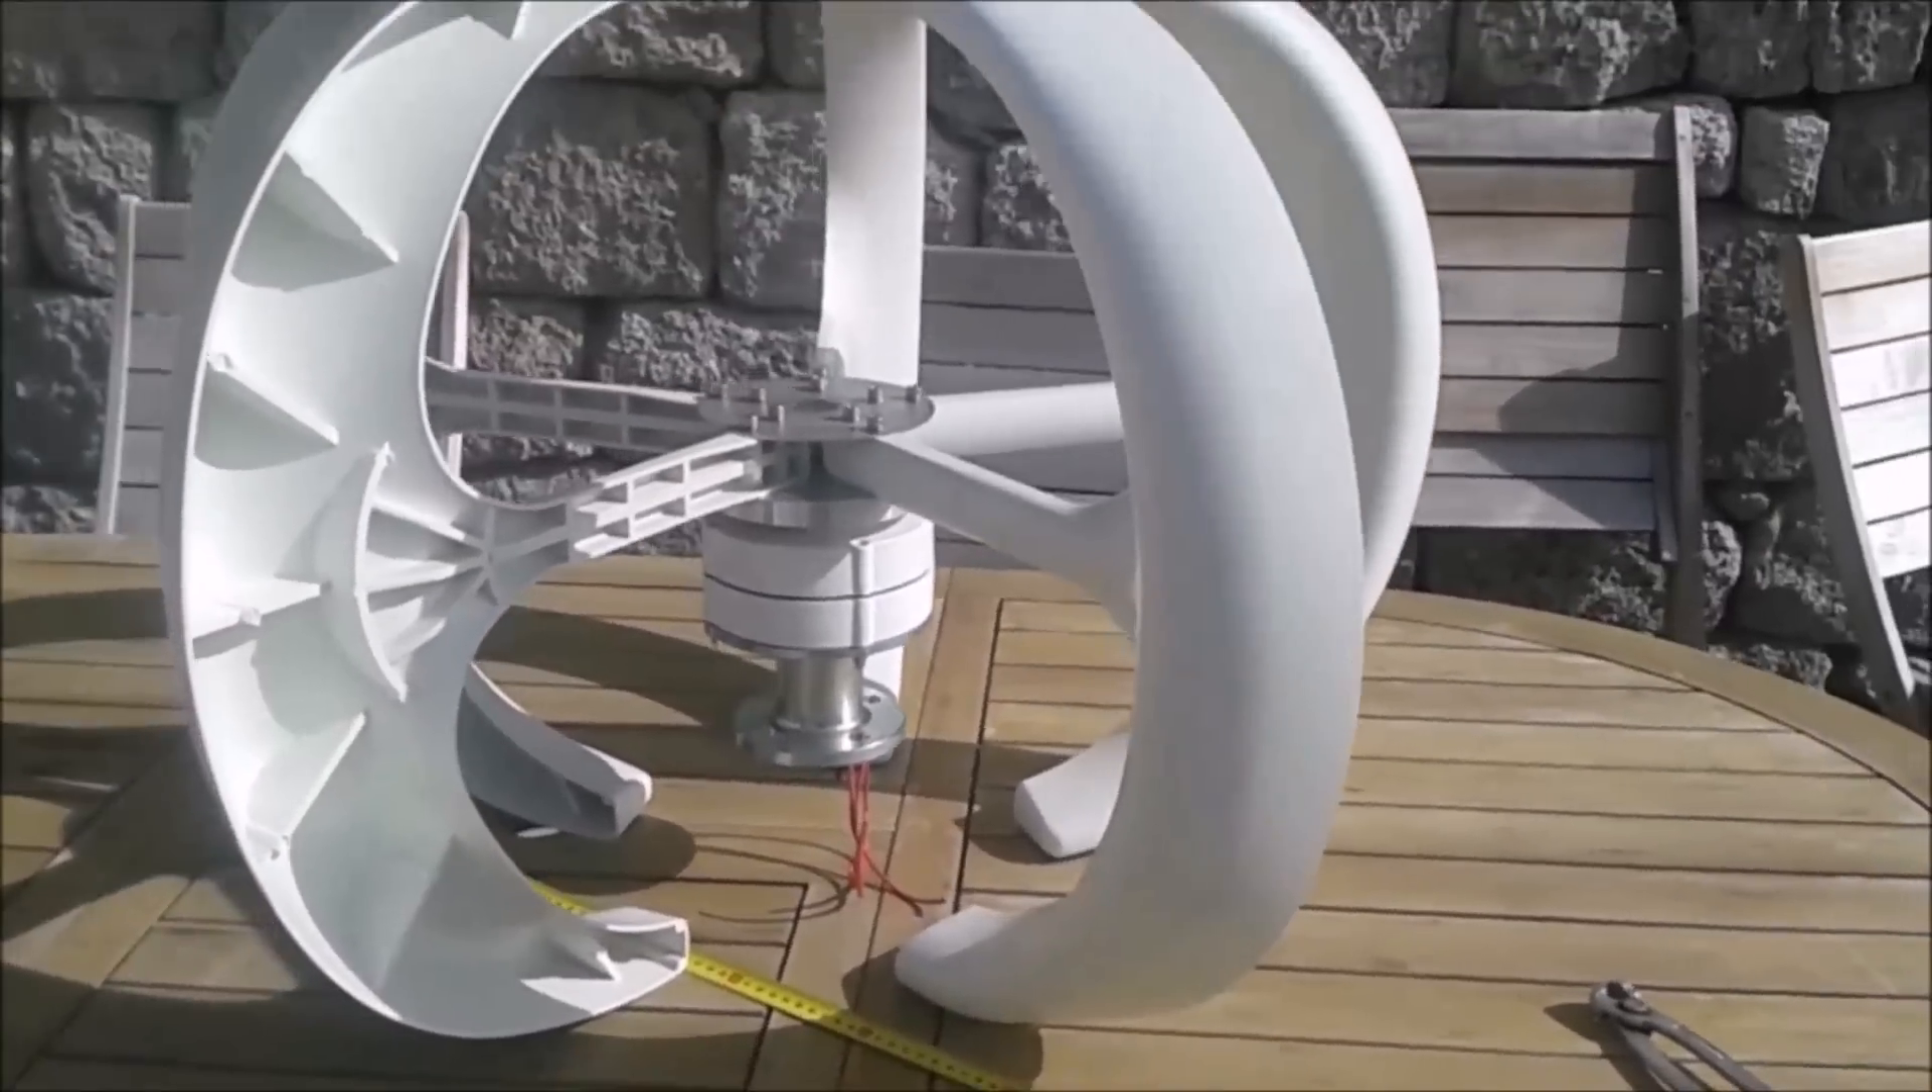L'éolienne est assemblée, je vais vous parler un peu de ses caractéristiques.